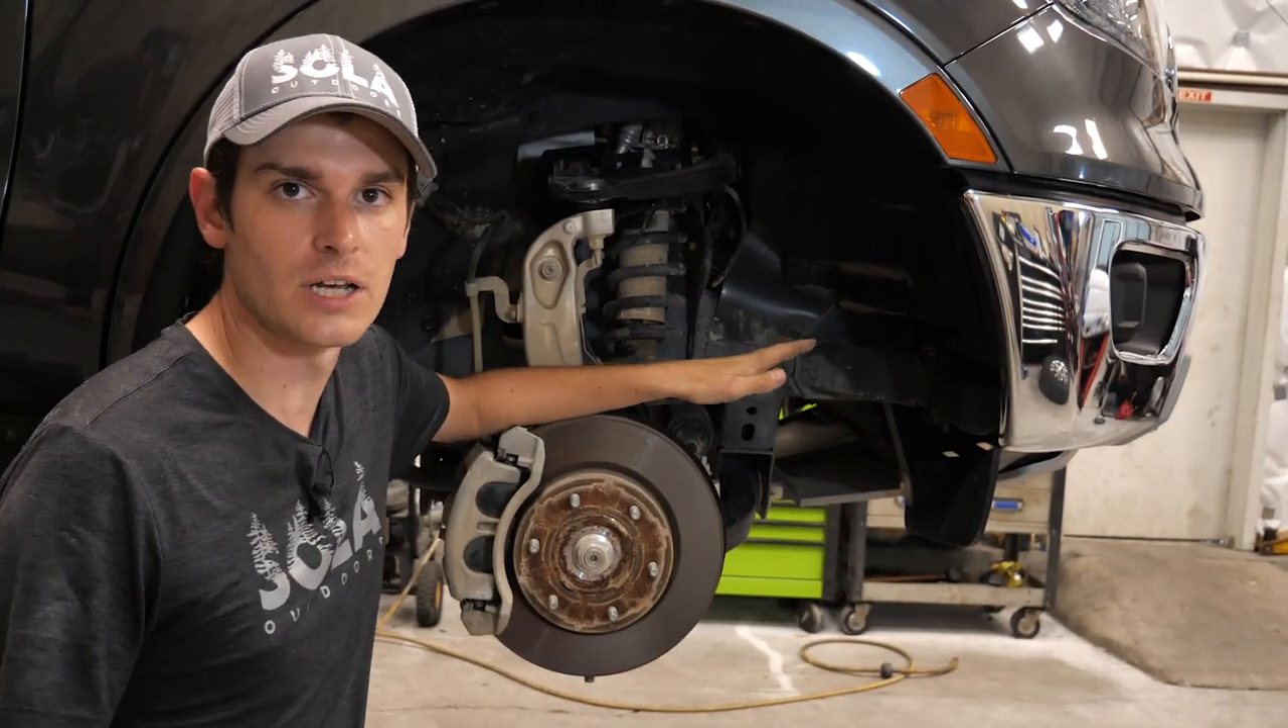So the tires are off the truck.